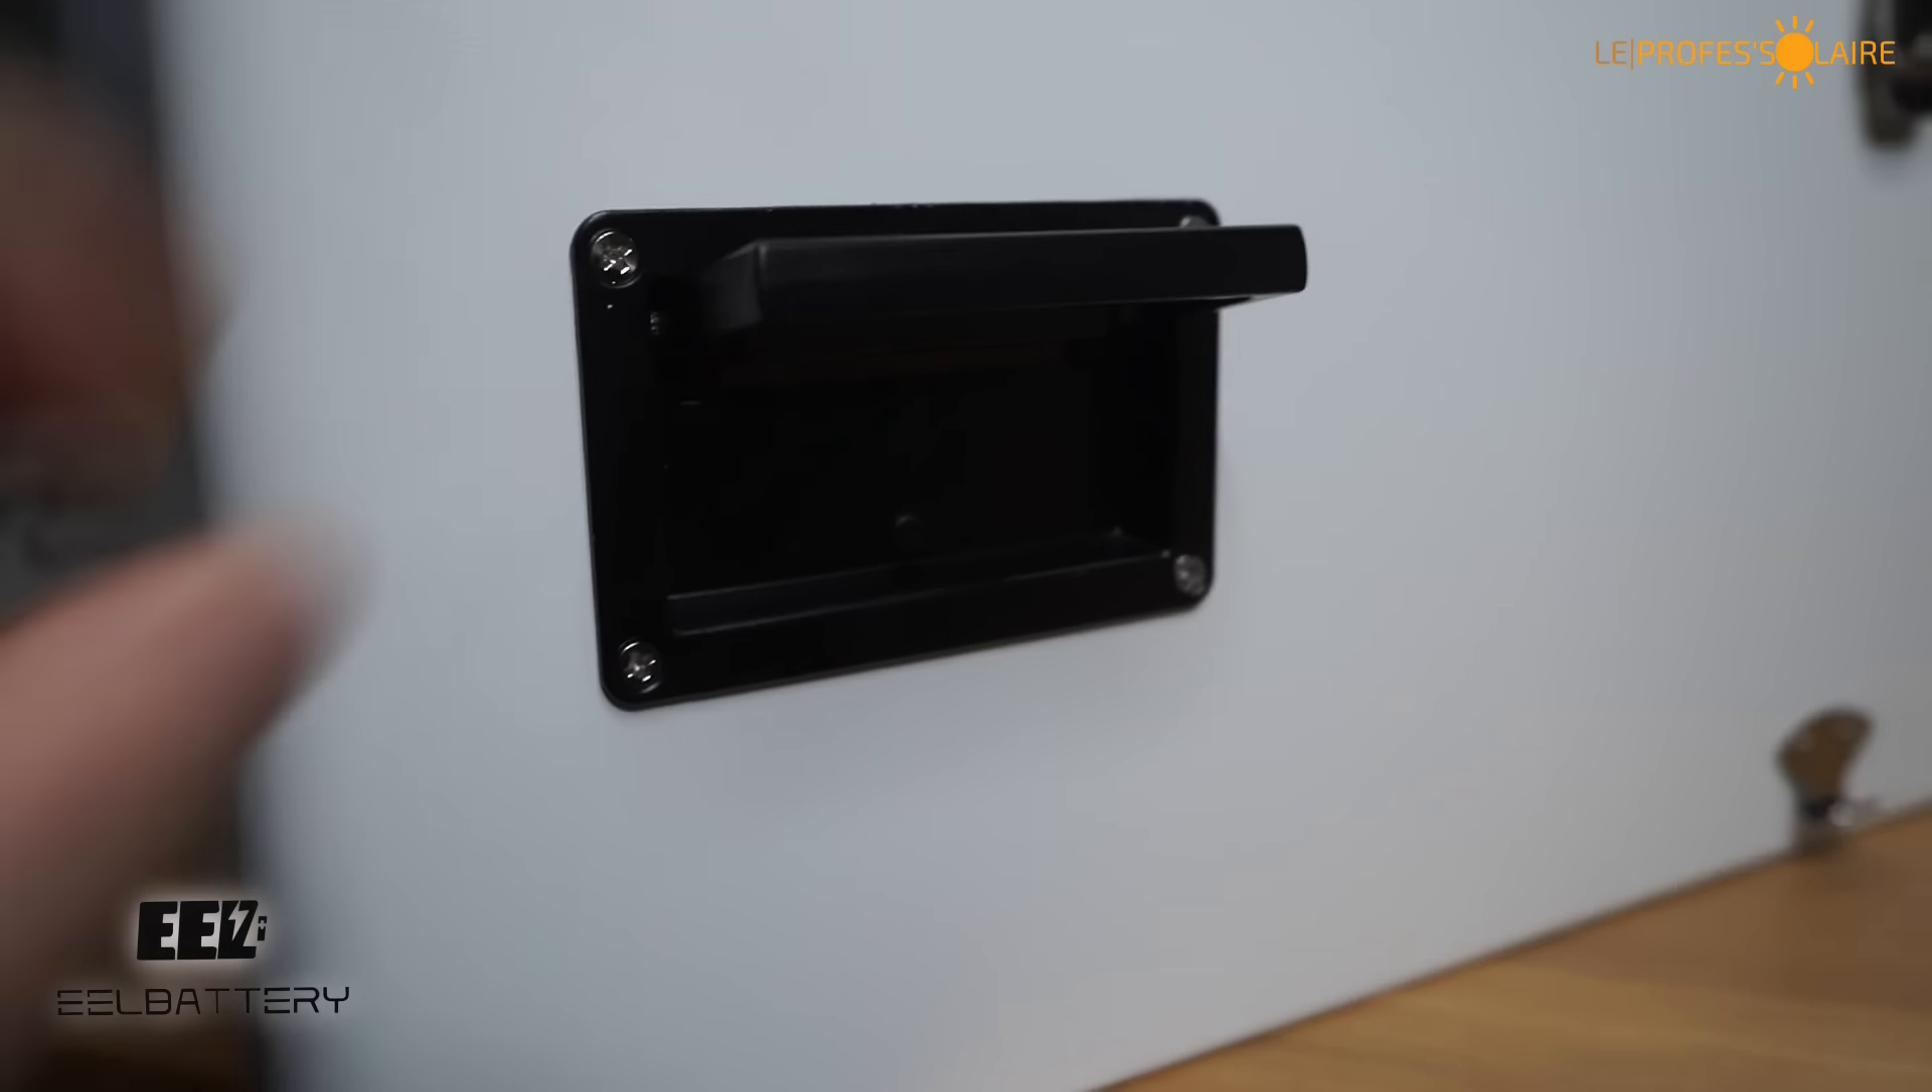Et voilà nos poignées latérales sont fixées.